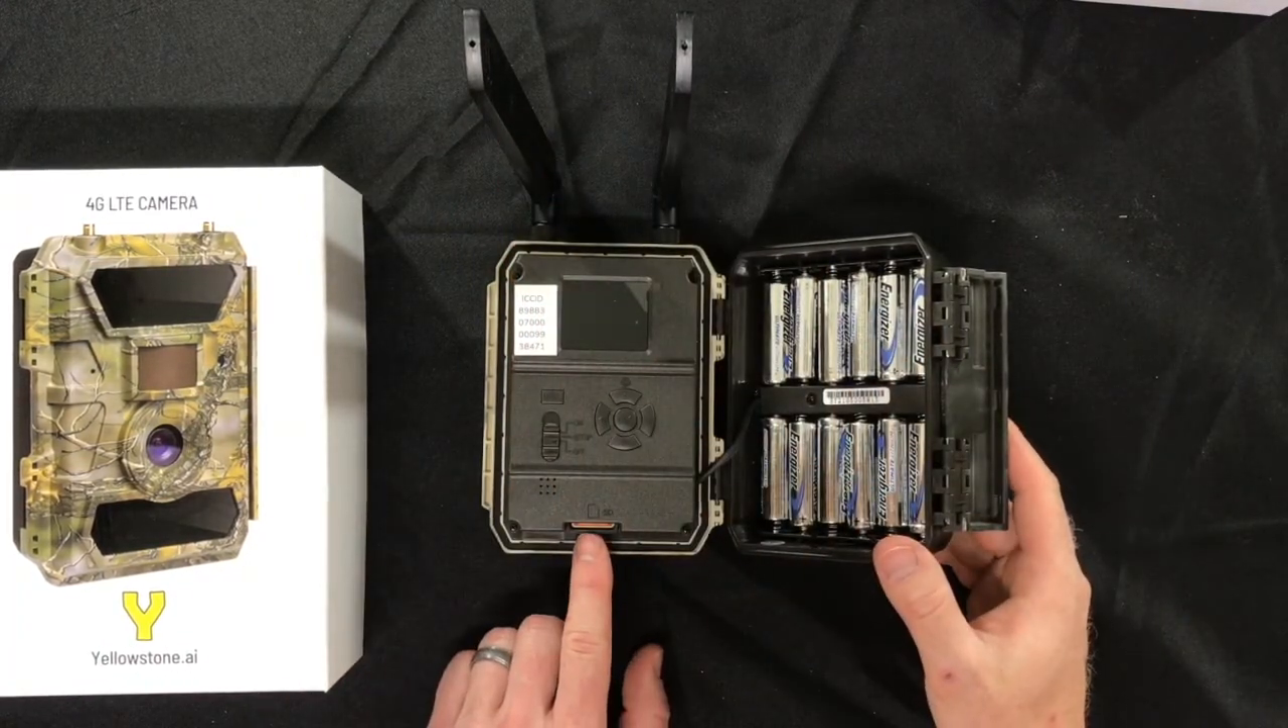Back at the camera, we have our batteries installed, we have our antennas mounted, our SD card, and our SIM card is right here.